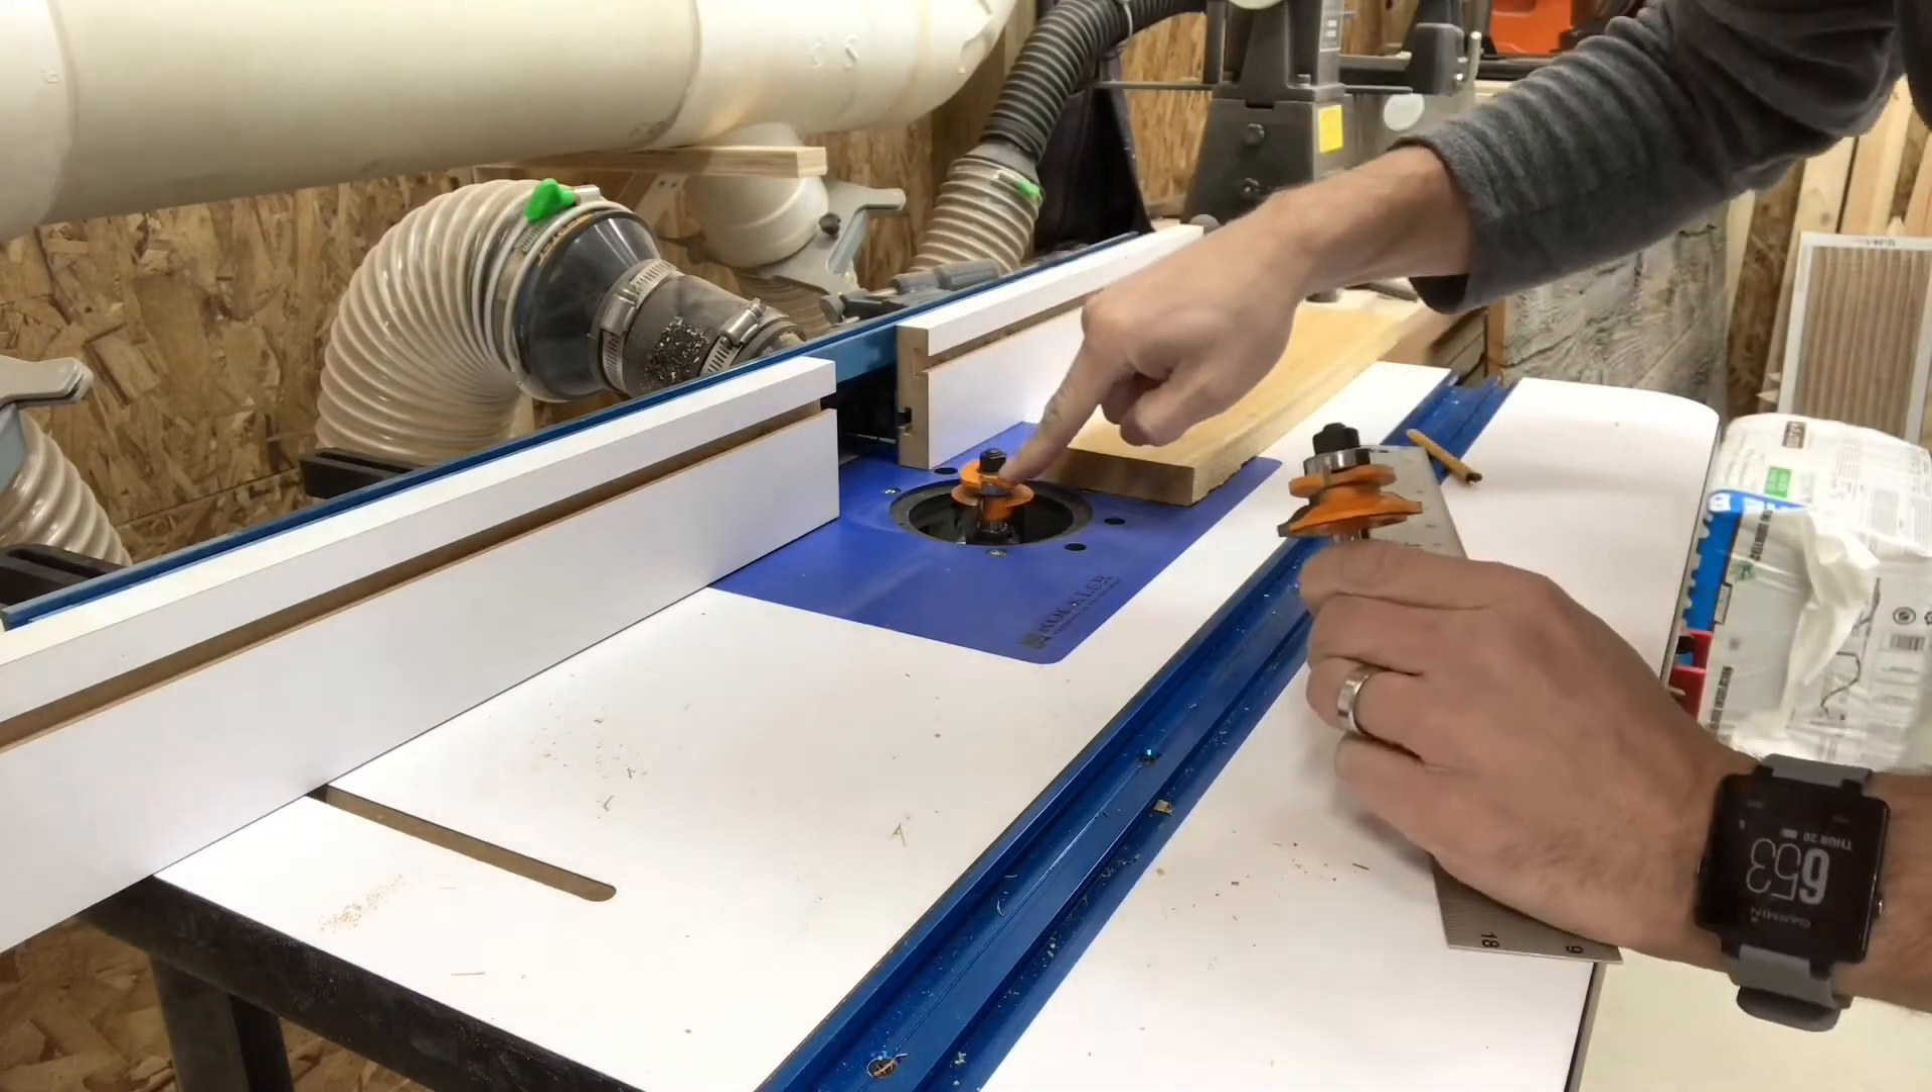Okay guys, I have my first router bit in and there's two different router bits.